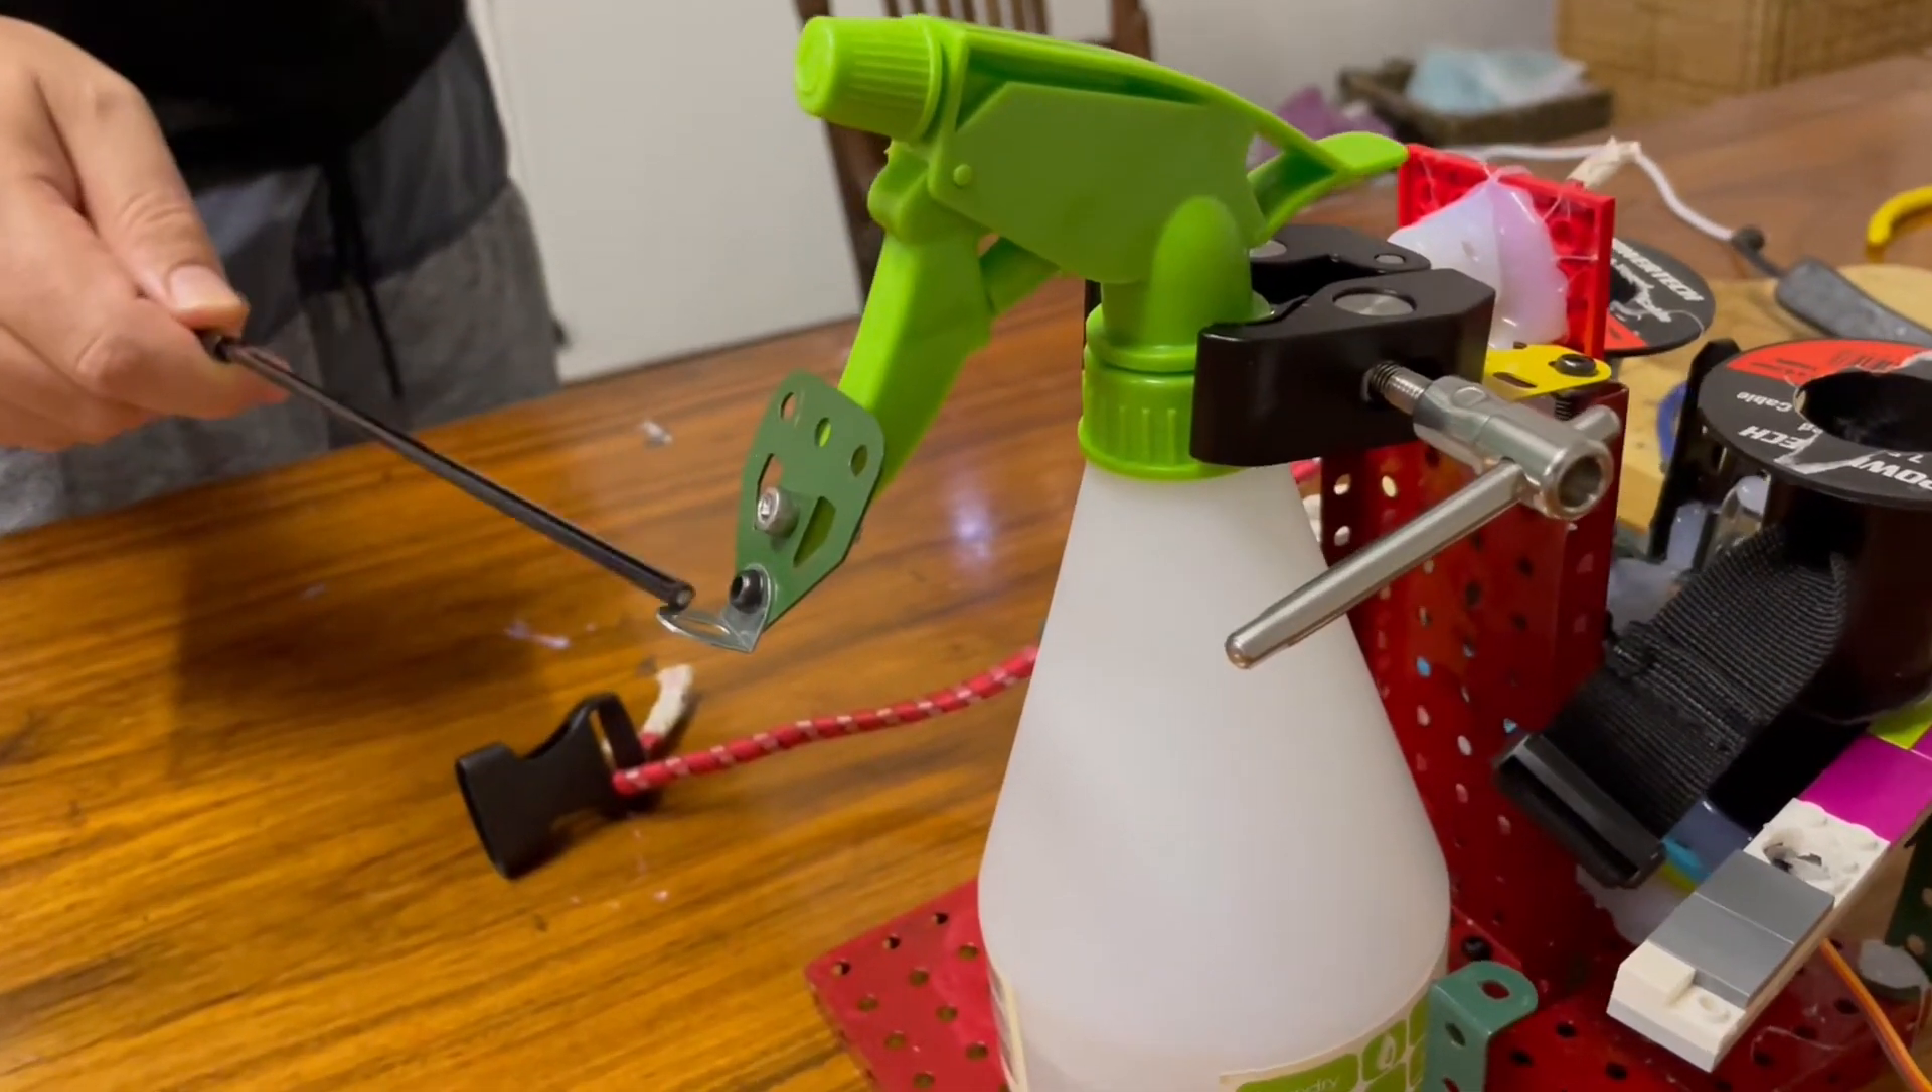And I've put this a bit of Meccano on the end of the handle just to give it a little bit more leverage.